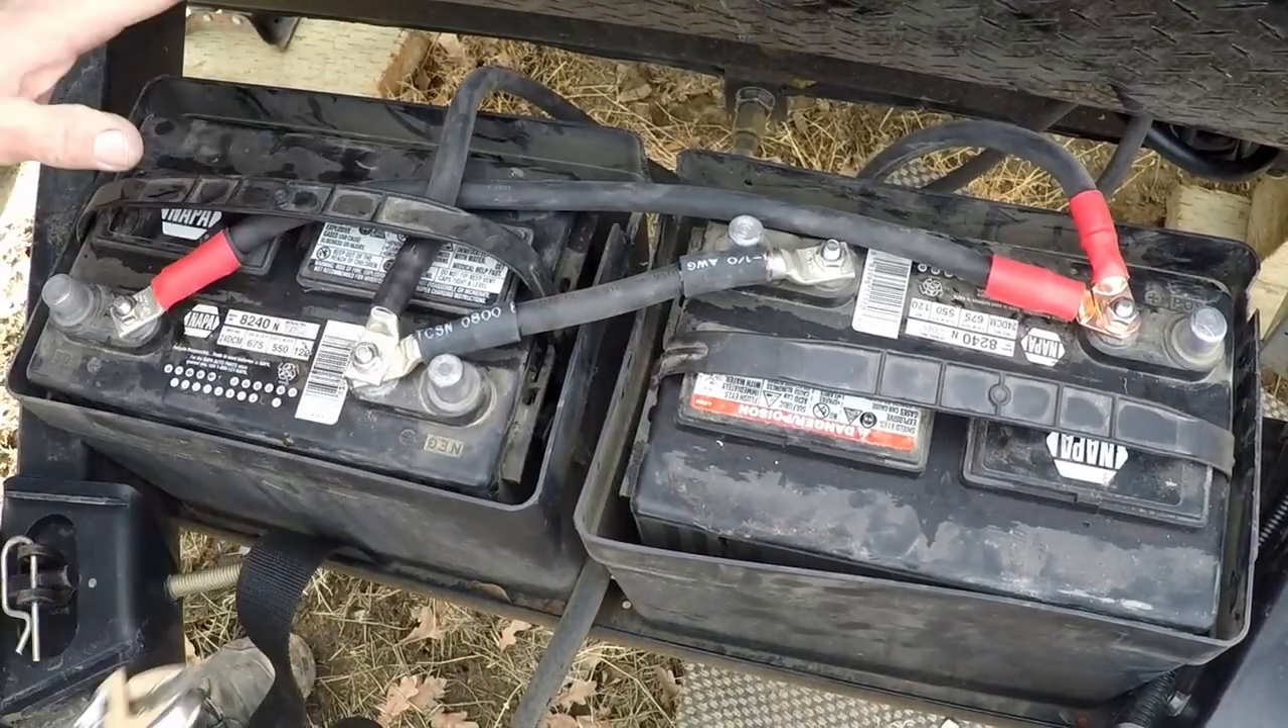Okay, so batteries are hooked up.